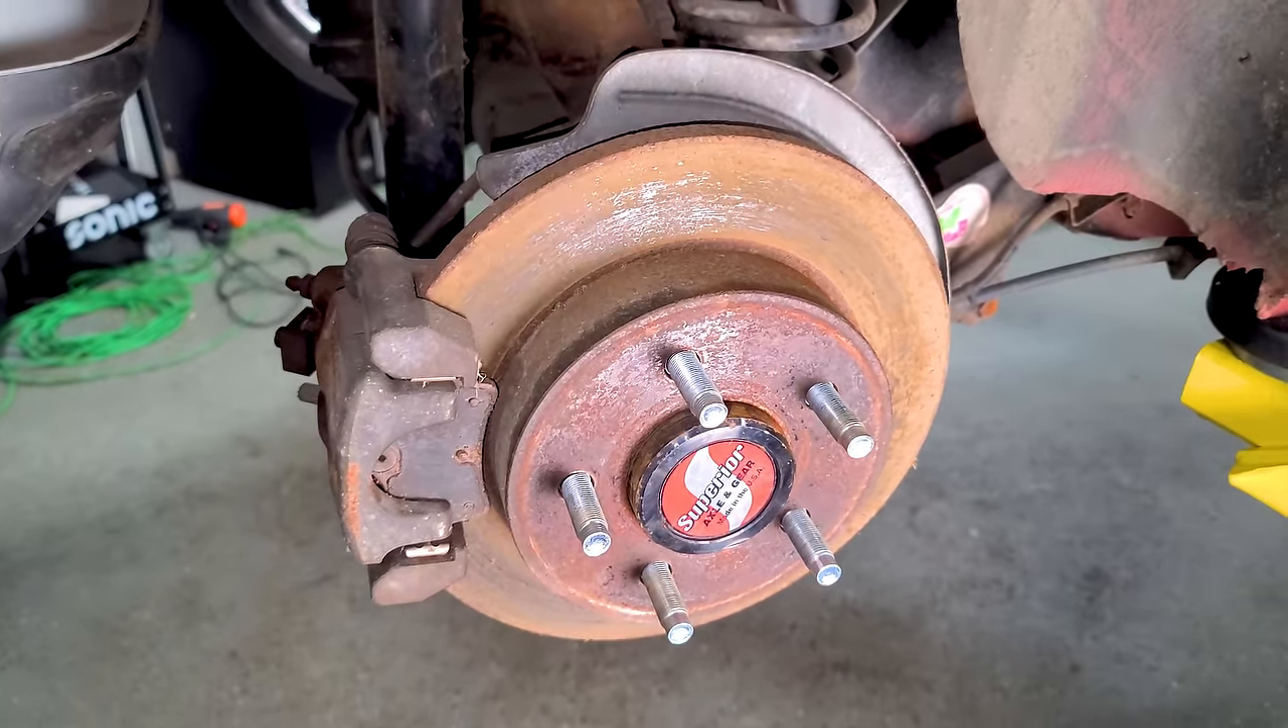All the wheel studs are done.